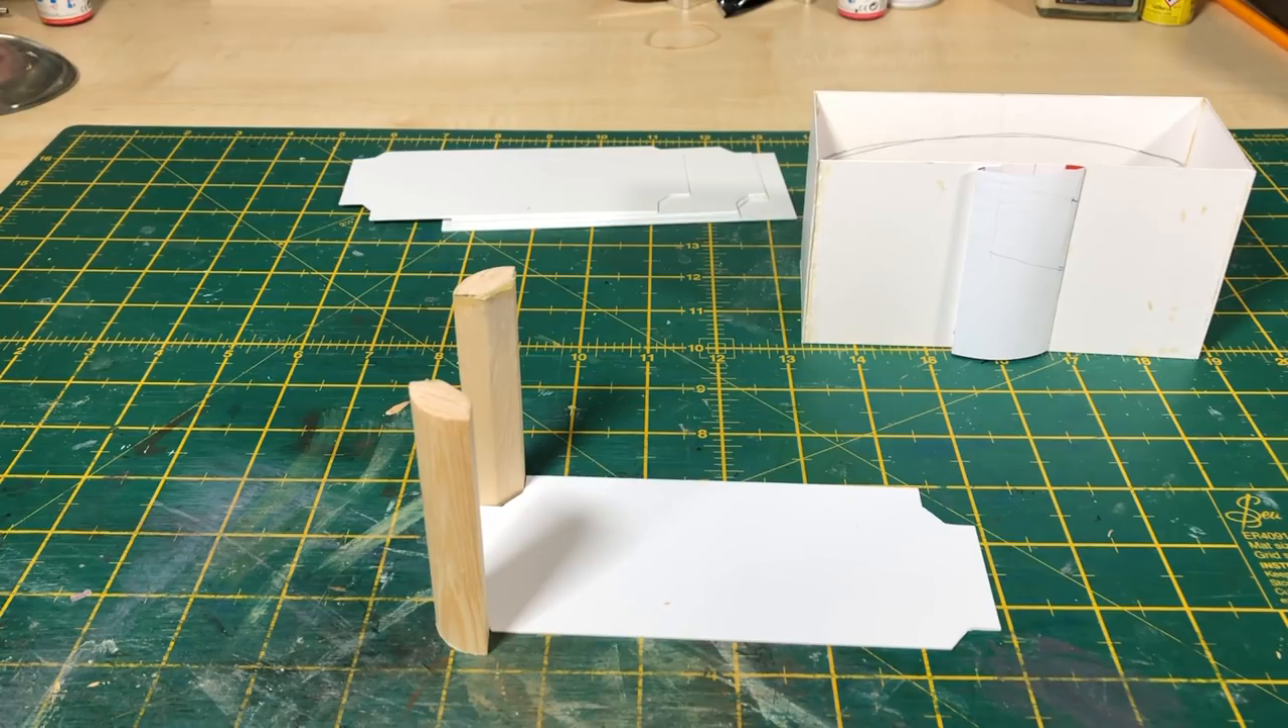What you see in front of you is two of the dowels in place on one of the base cards with the cutouts that would be needed to take the dowels.